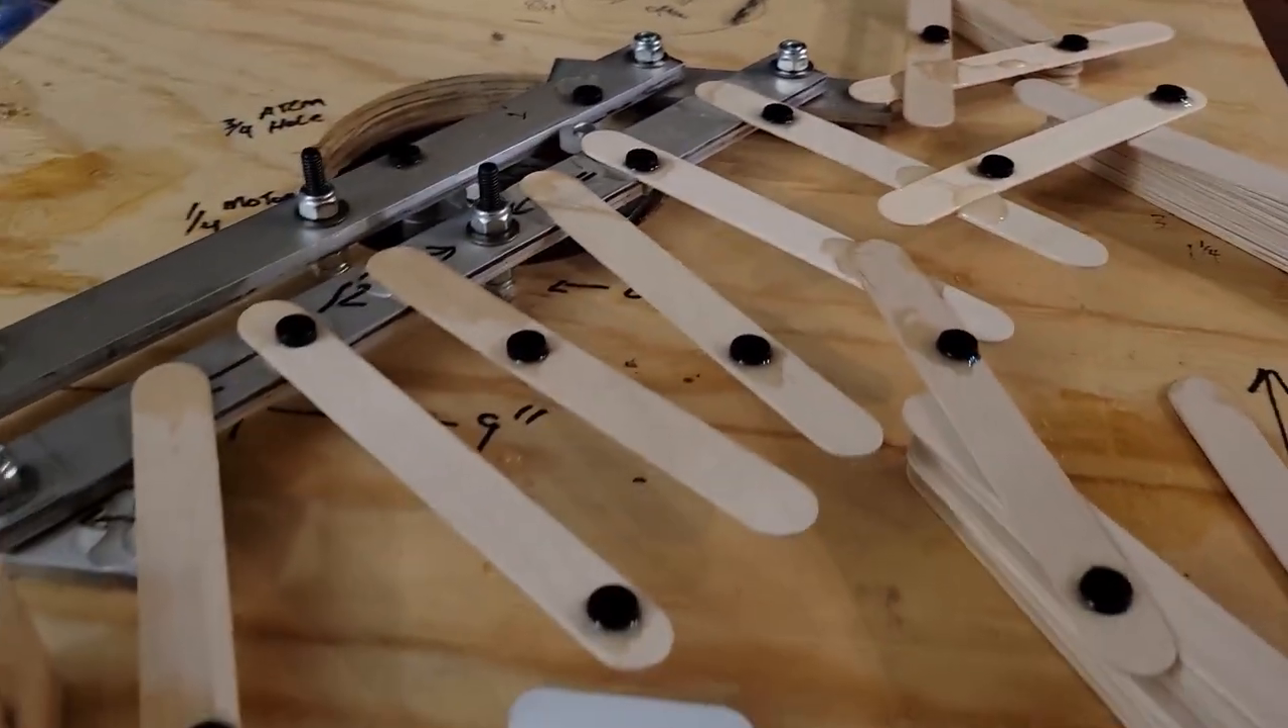I got the magnets on I use JB weld.